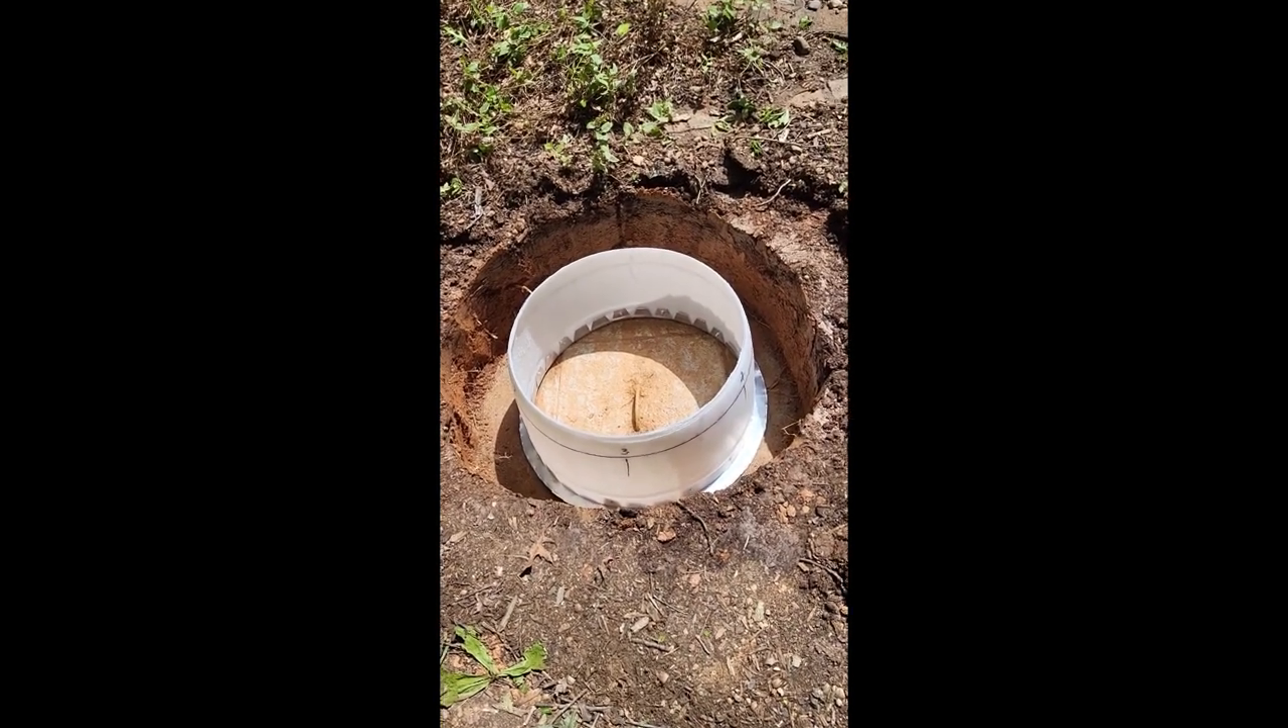Okay, so, as you can see, I made the hole bigger to accommodate the riser. And I'm dry-fitting it and everything looks pretty good.